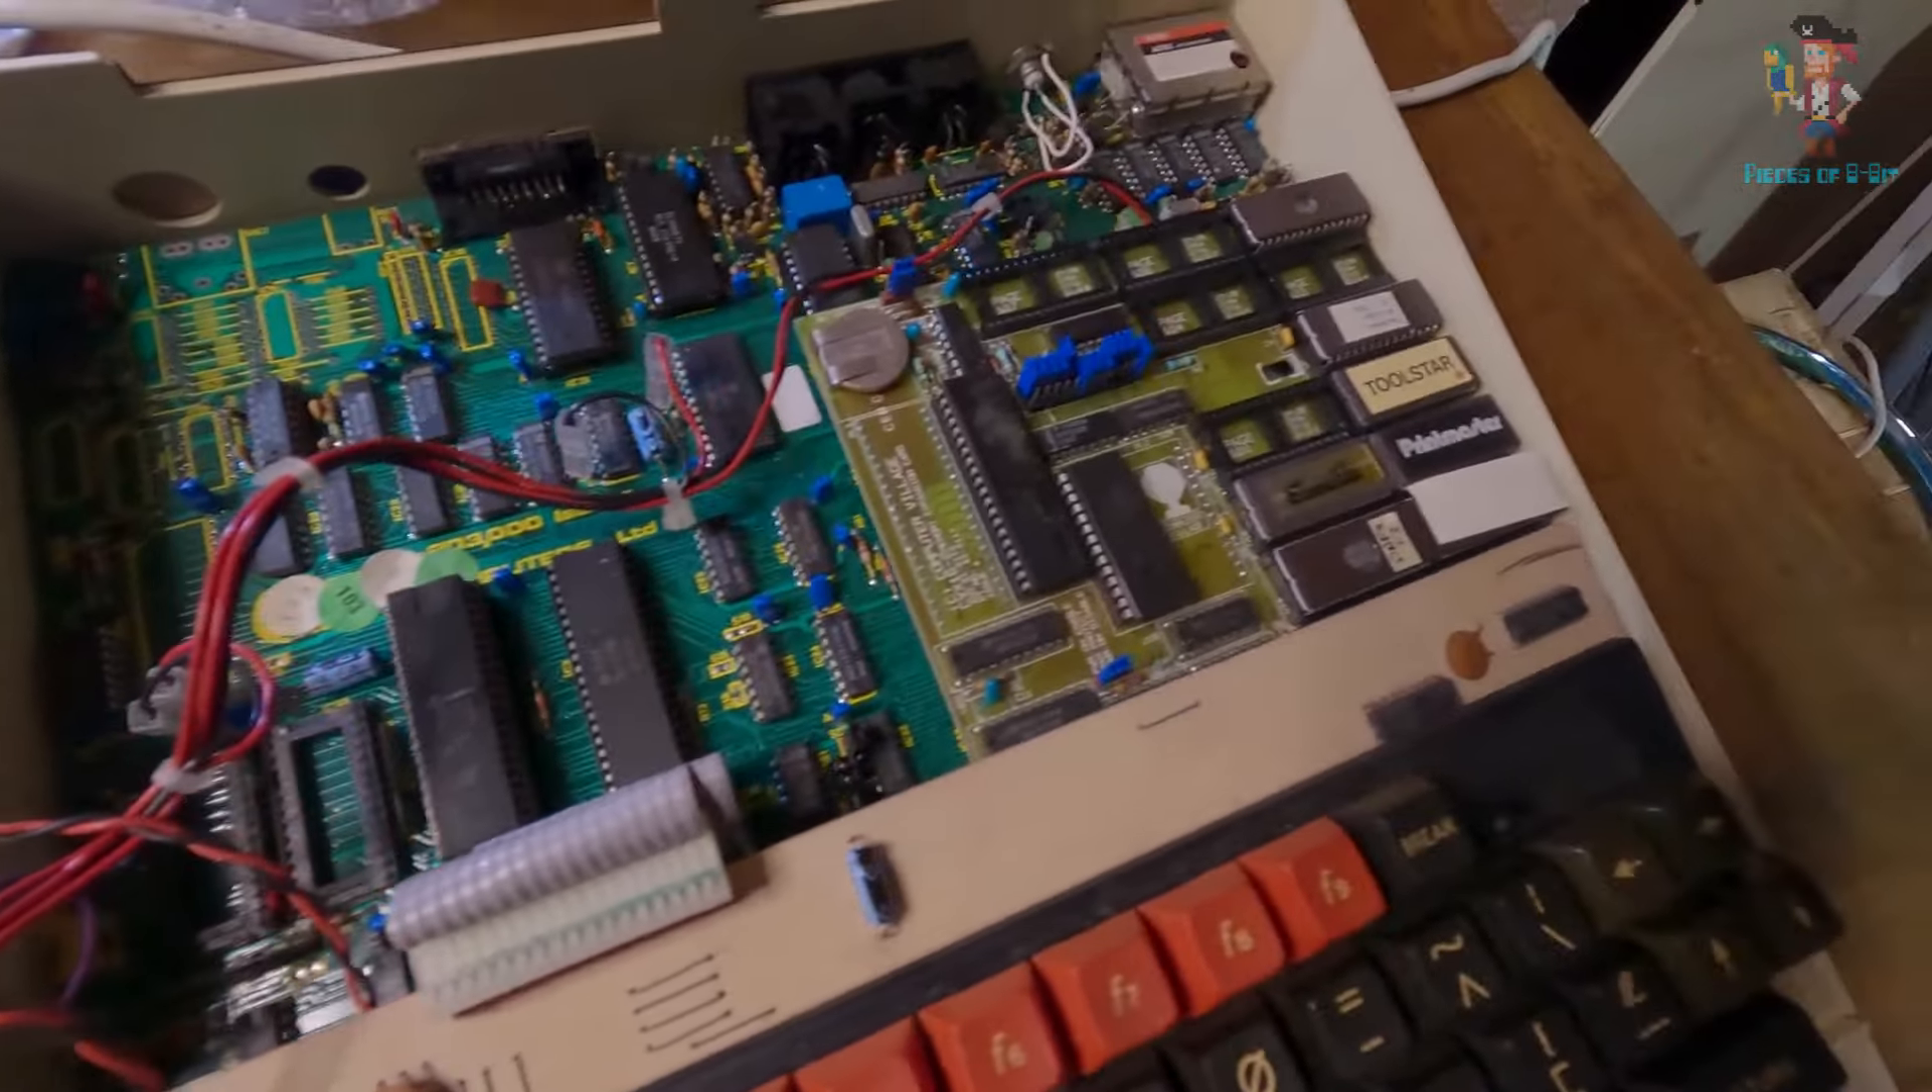So I've taken the lid off this as you can see.